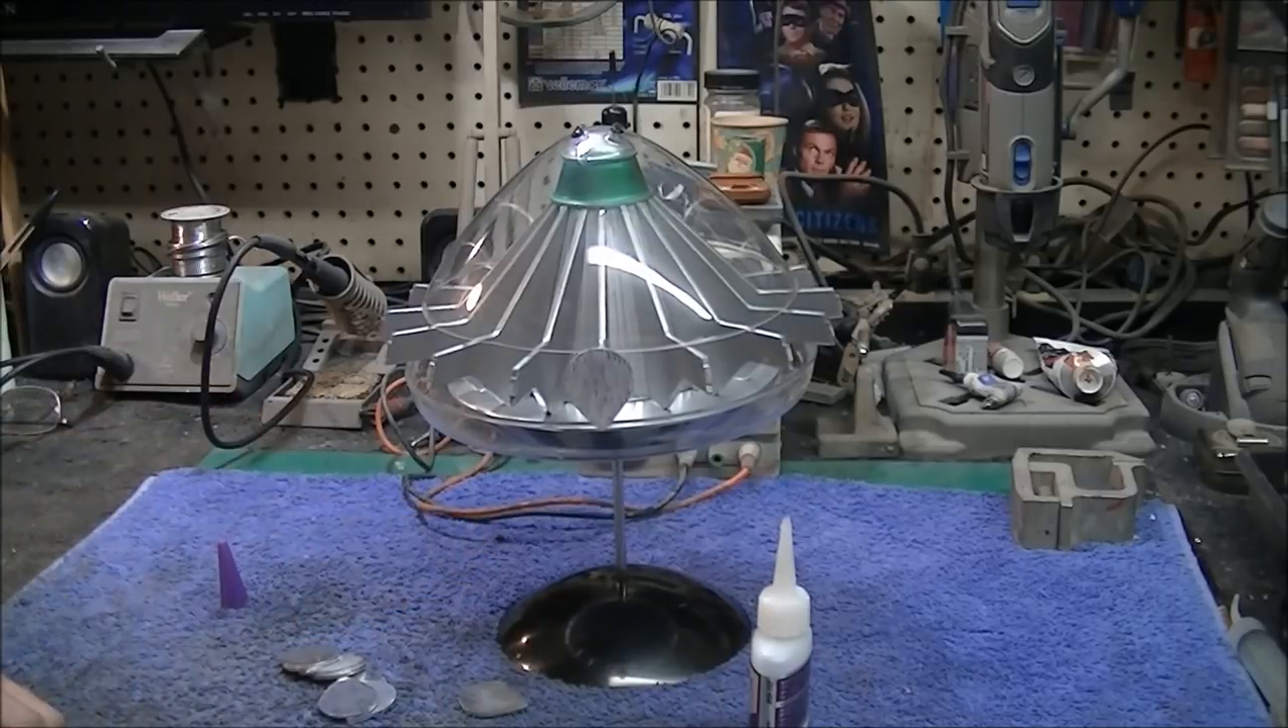I've got the upper acrylic dome mounted and I've got the lower acrylic dome mounted.